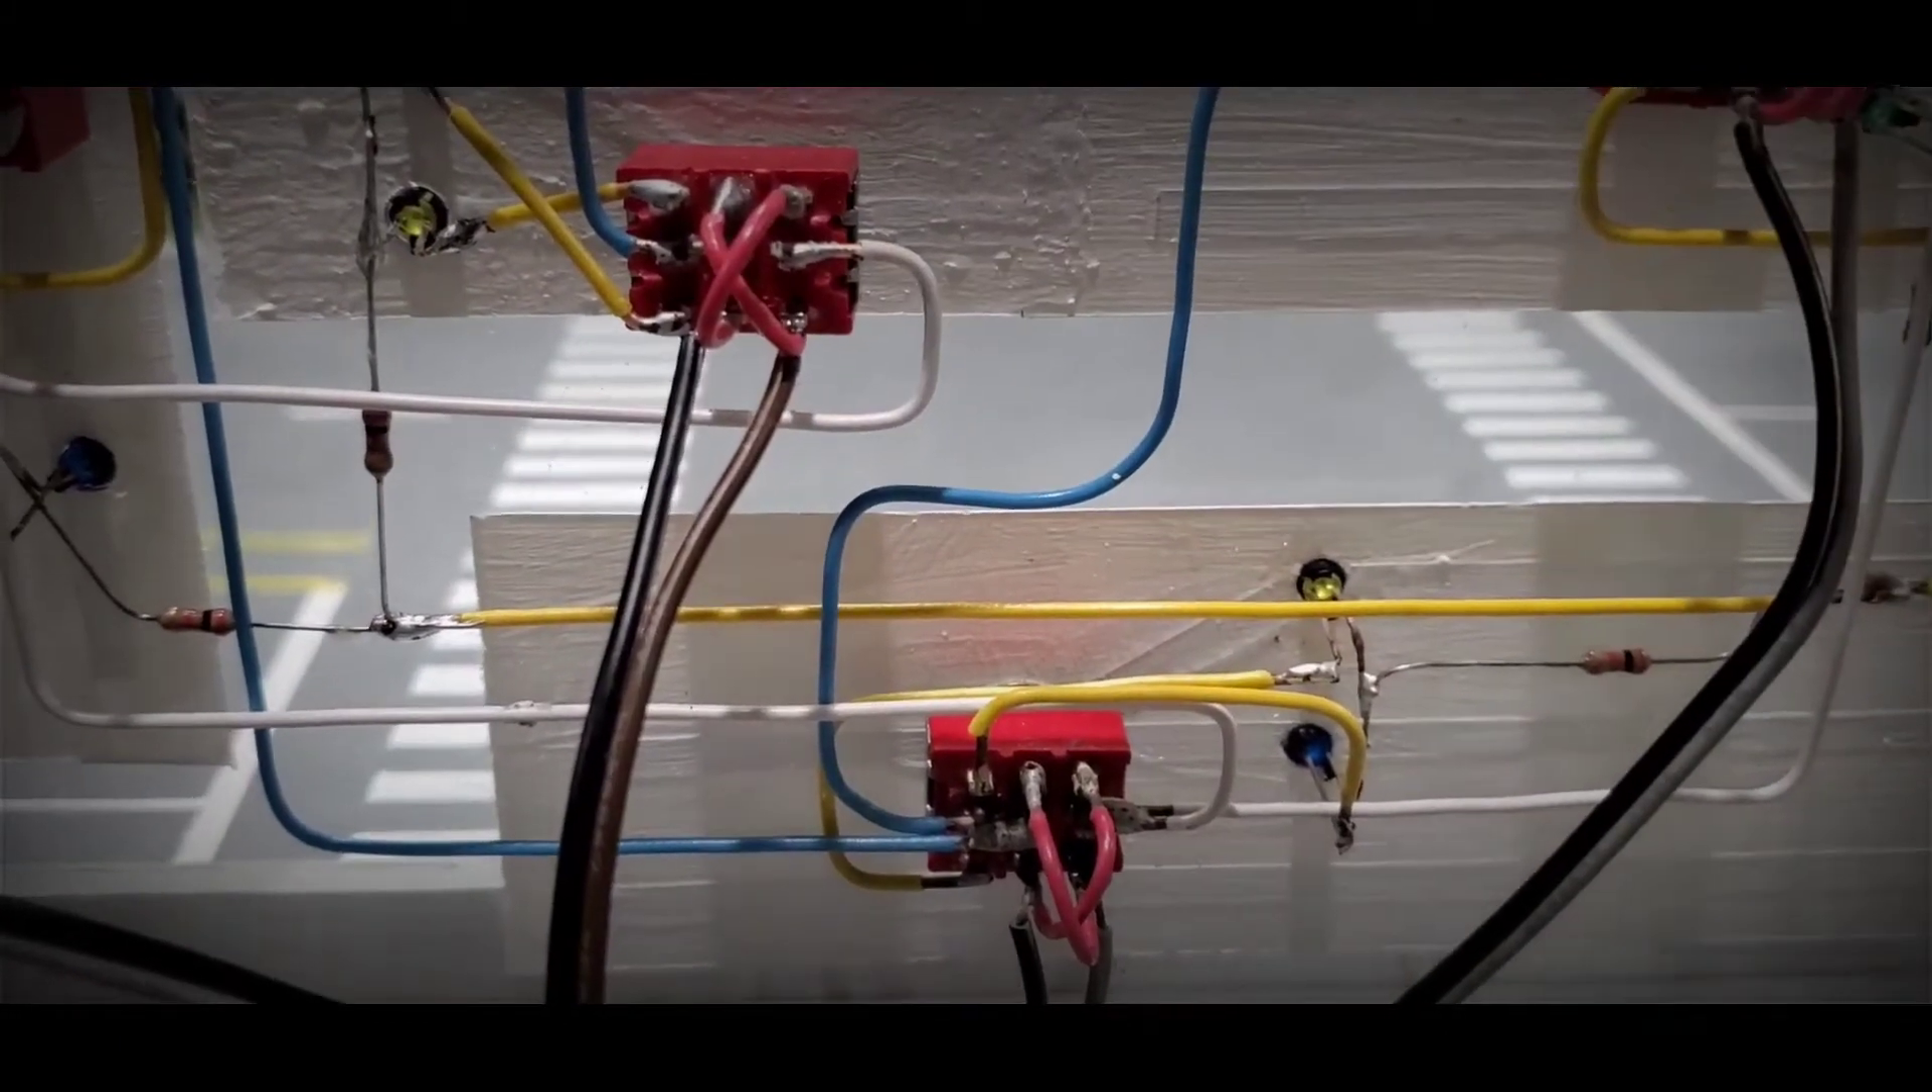Here you can see the red crisscrossed wires already soldered to the switch and this will reverse the voltage polarity that is sent to the turnout whenever the switch is flipped which will also change the direction of the turnout.